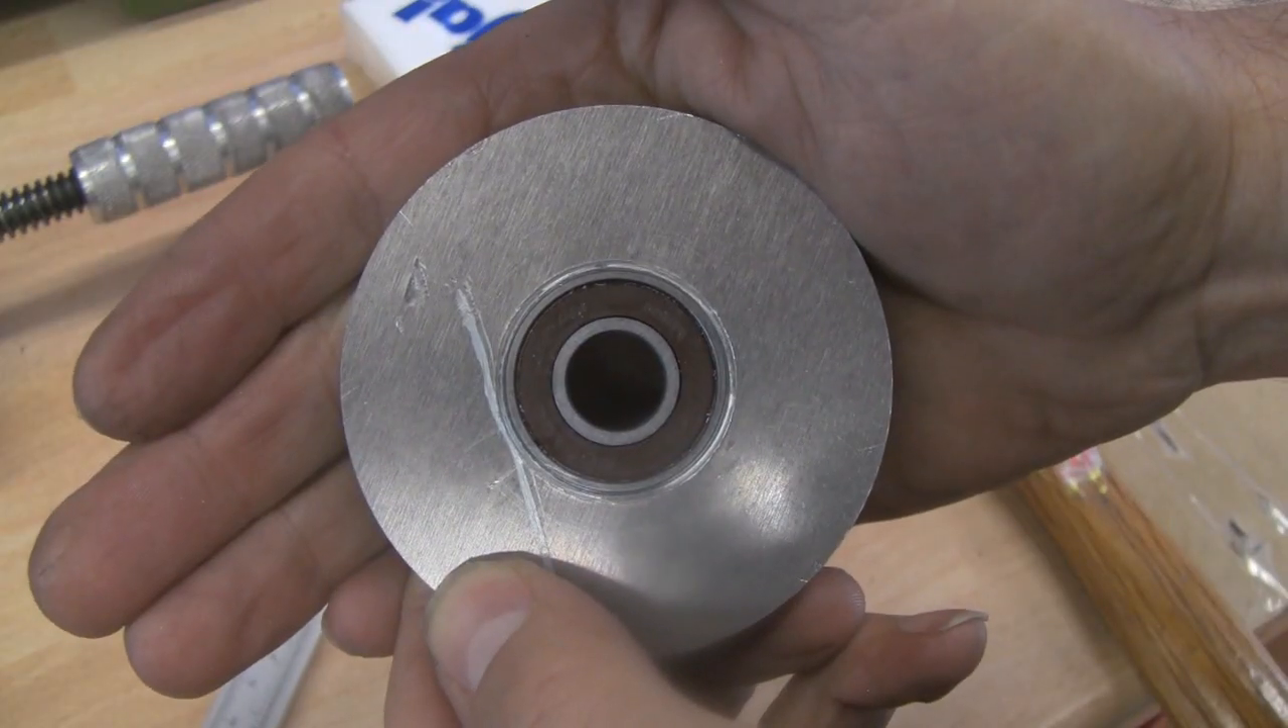So, jetzt sitzt es da, das Lager.